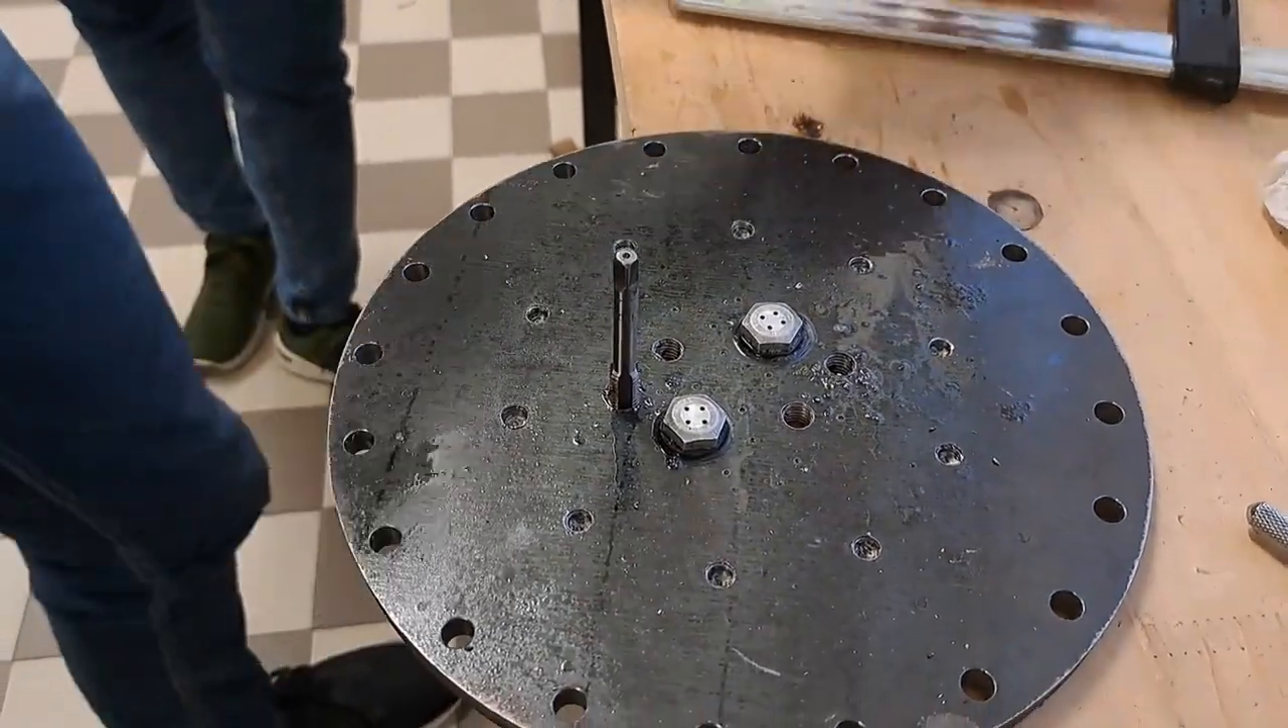We still have two more holes to do. Two bolts installed.